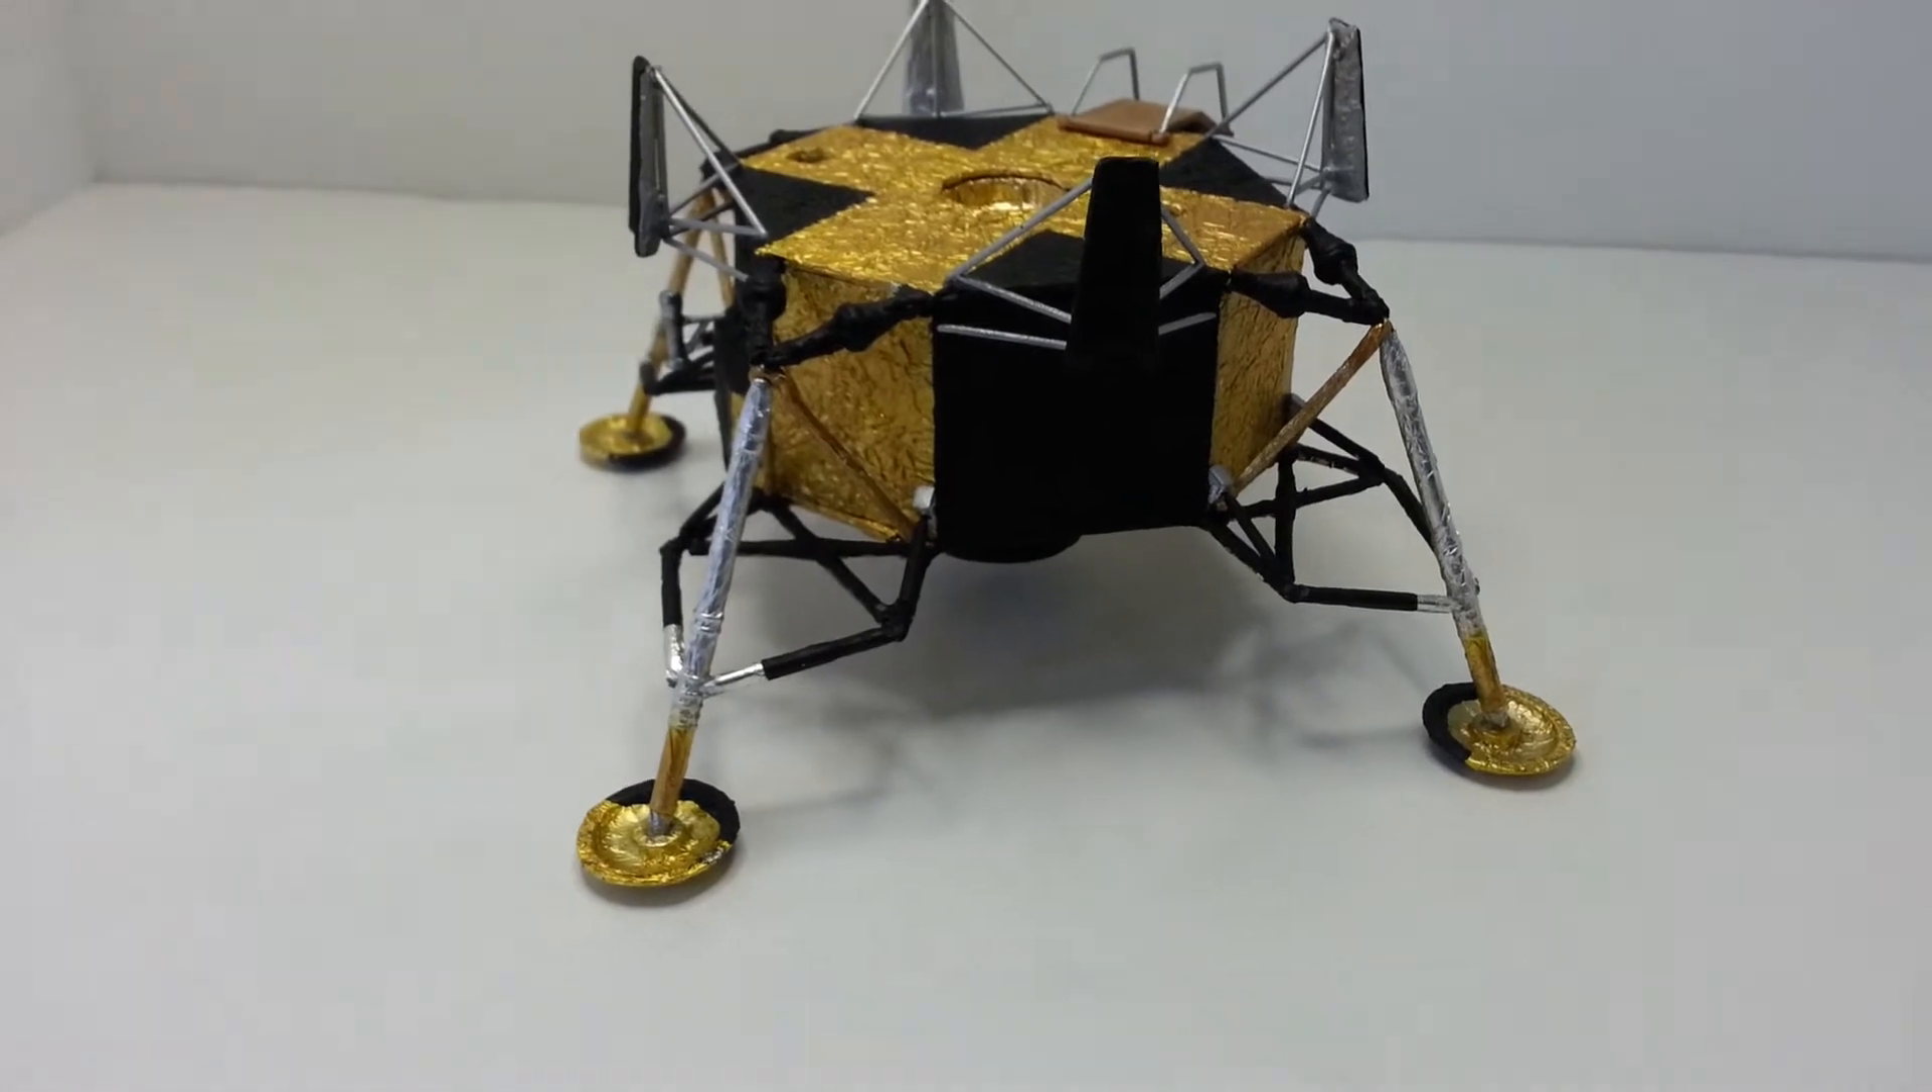We've basically got the bottom of the lunar module completed. Apart from, there's a couple of decals that need to go on it.